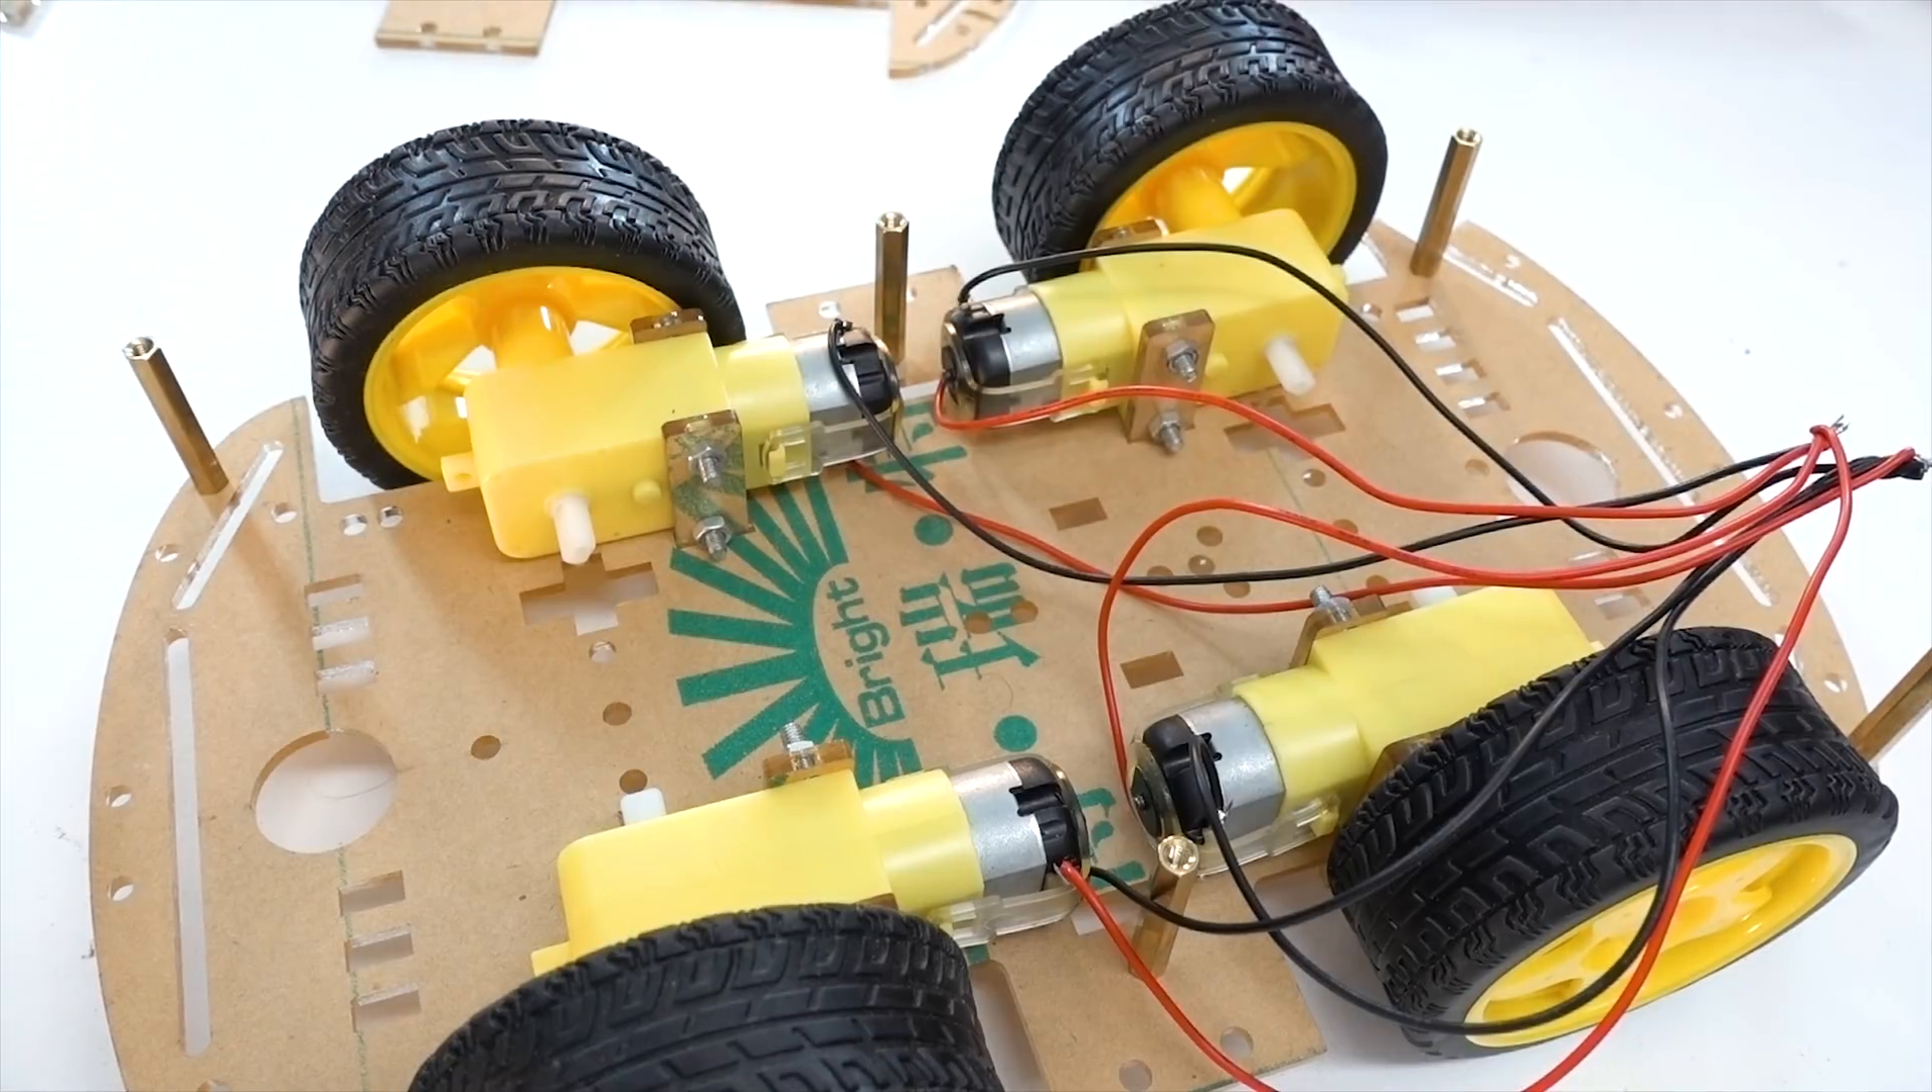I'm also not going to put the top plate back on top of this thing just yet.